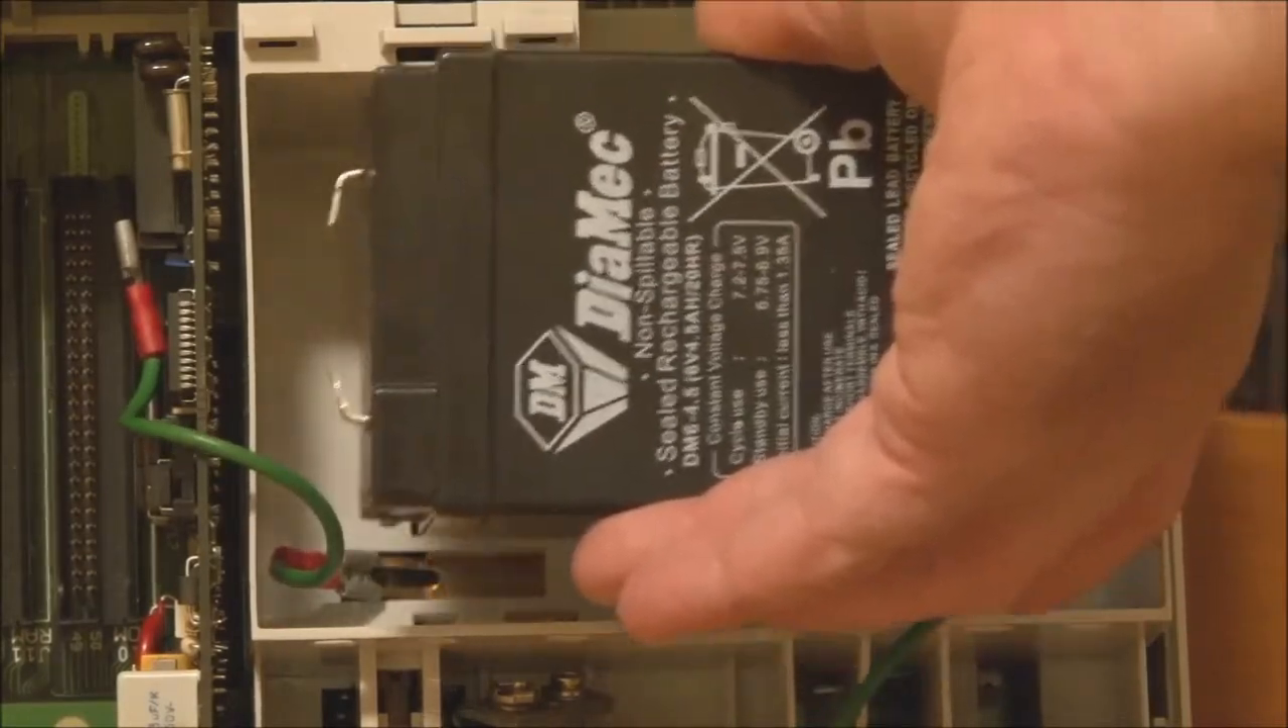This replacement battery is a little bit smaller than the battery compartment itself.